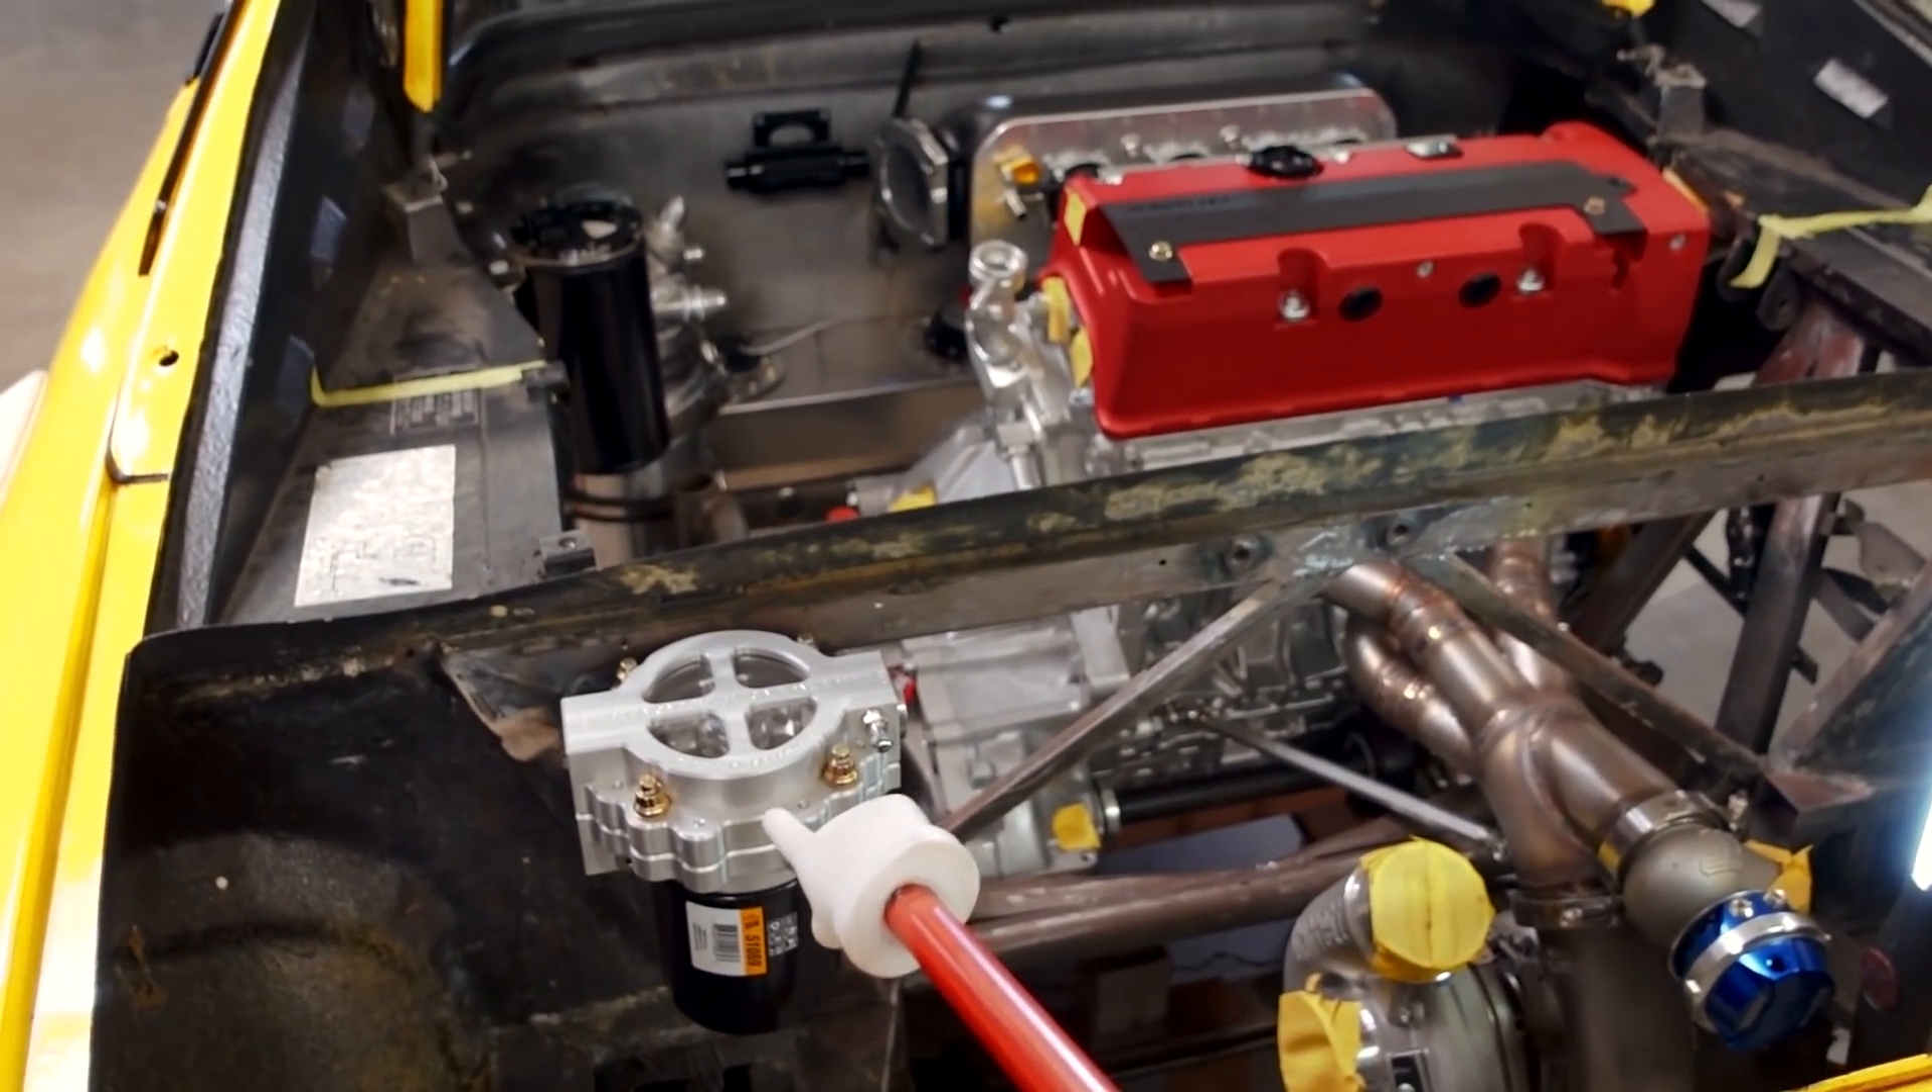All right now with the oil filter mounted into place we have most of the systems that we're going to need in order to plumb our whole oil system here.